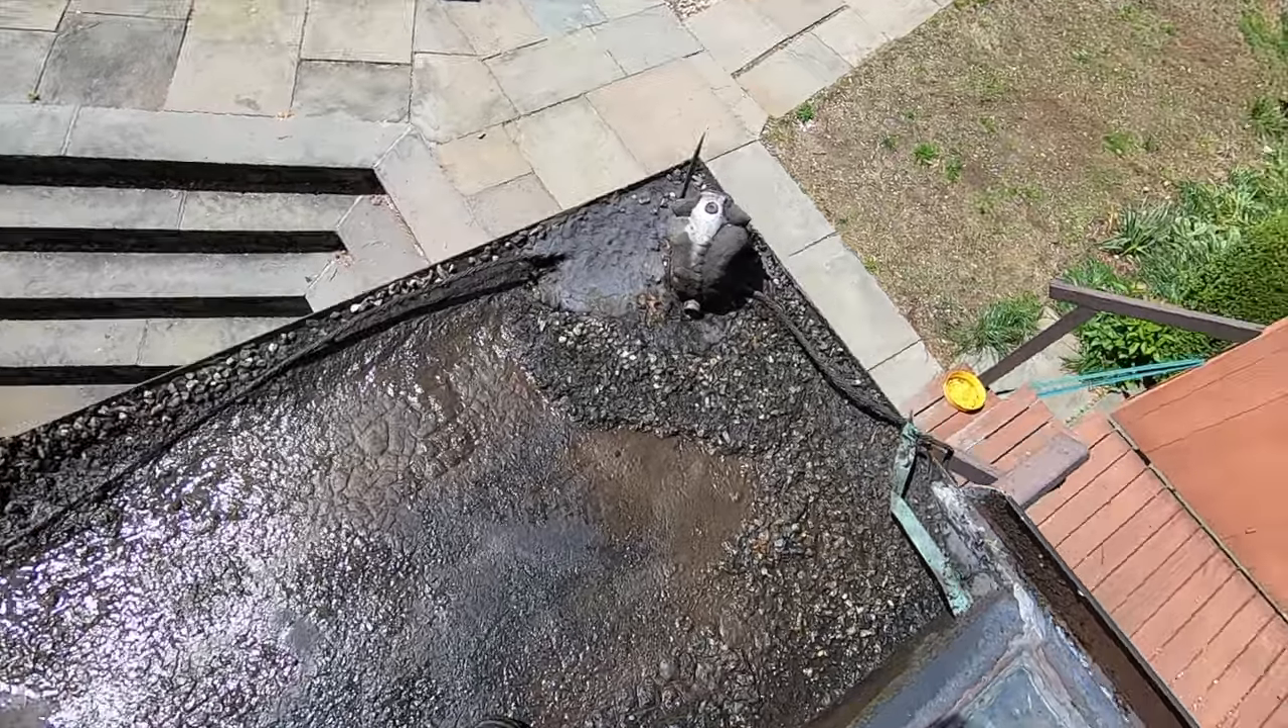So, we've got some gravel off. You can see this is the old built-up roof, but now I'm going to remove the rest of the gravel in that corner.